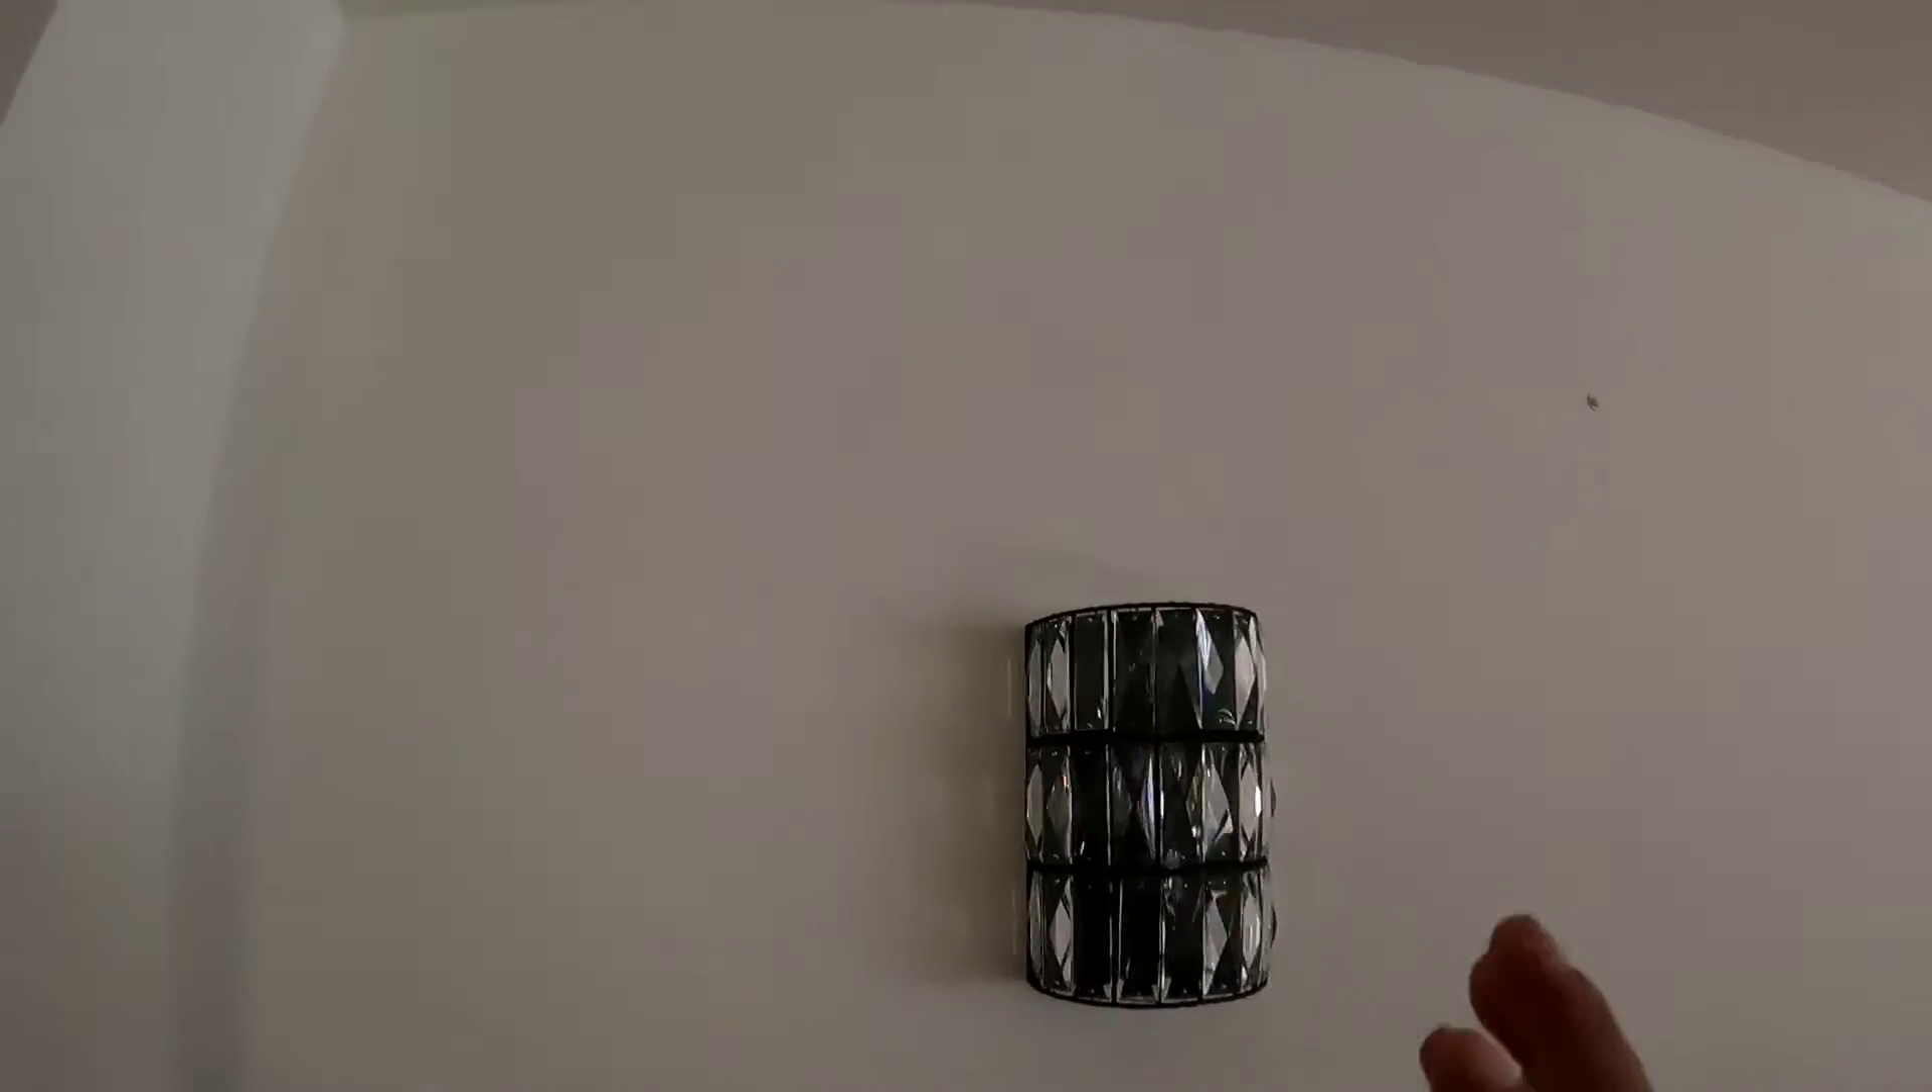Ahora vamos a instalar las luces ya tenemos una instalada.